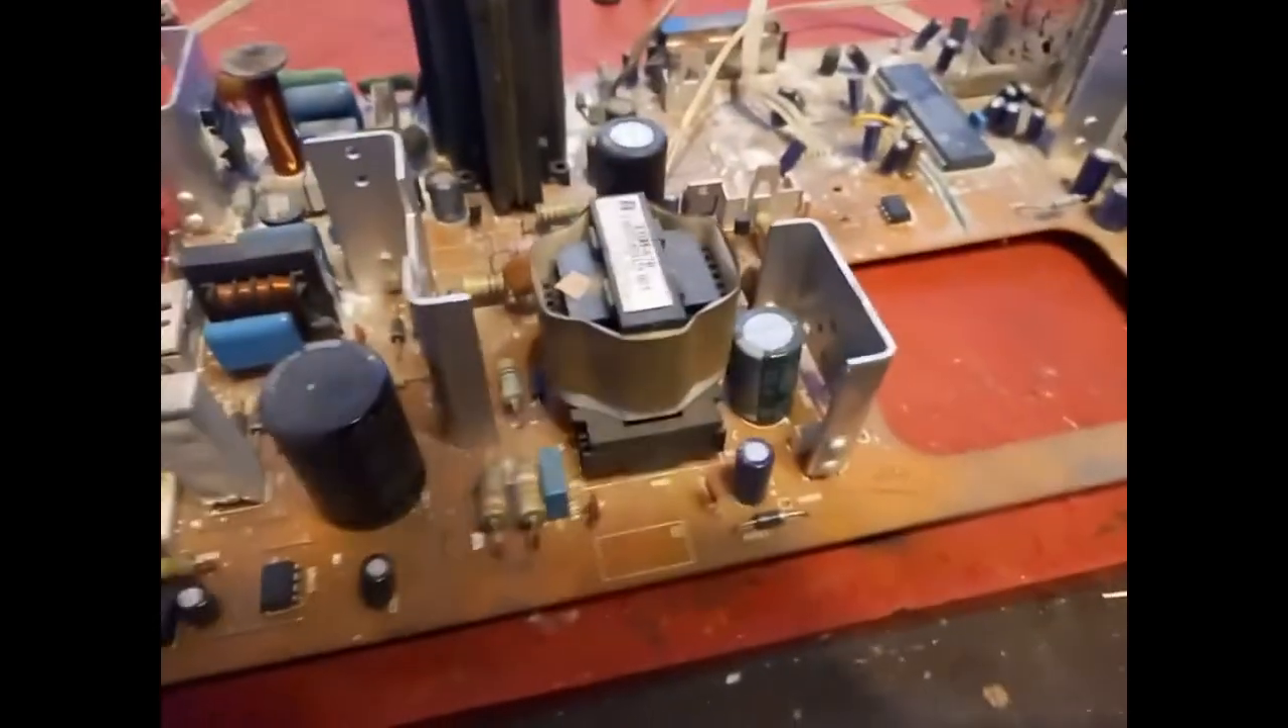So here's the main circuit board out of the tv.